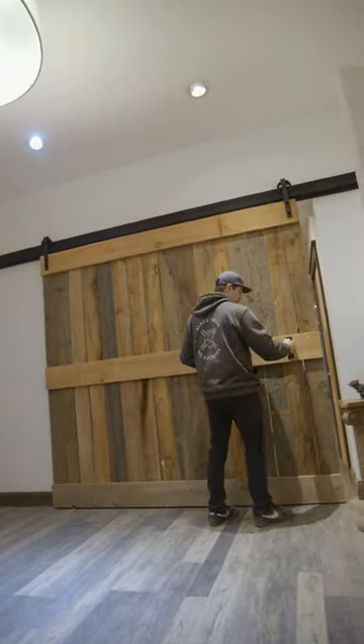The whole track and everything's all black, and I've got the door completely assembled.